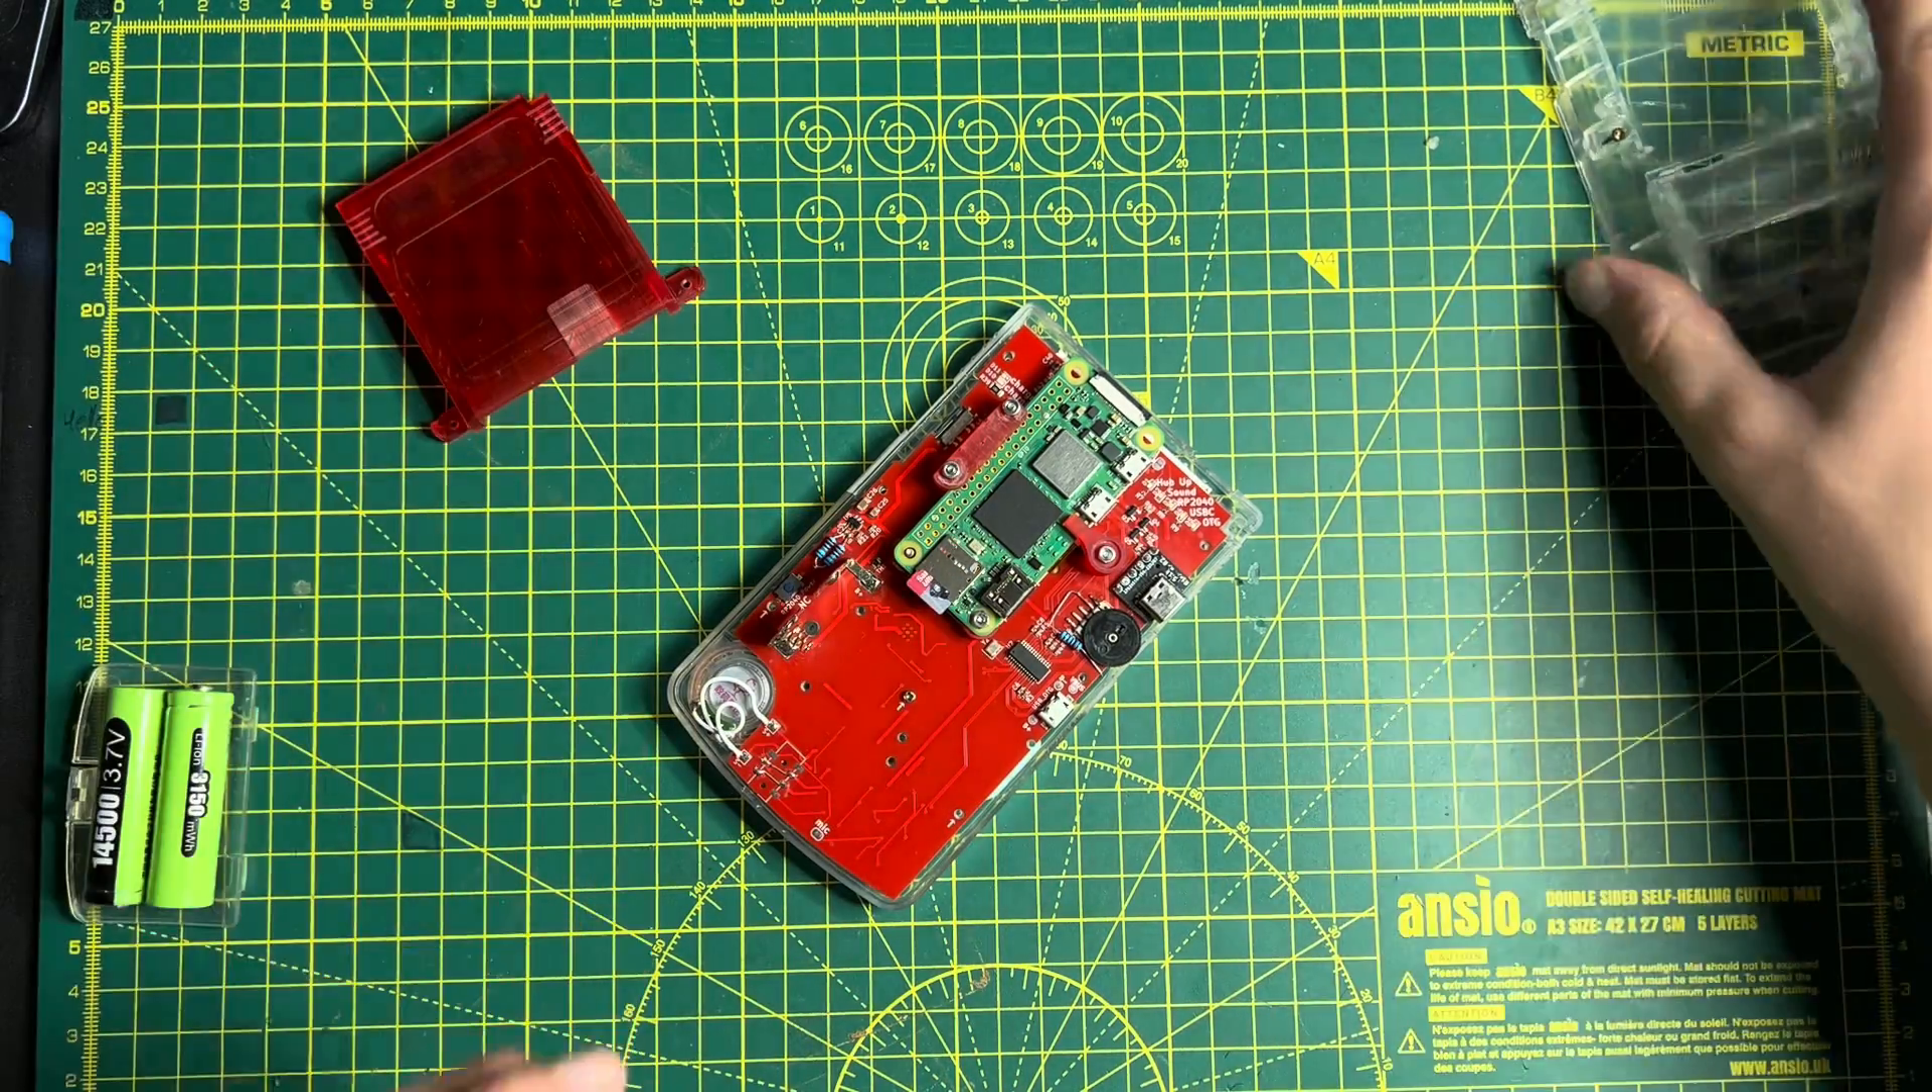So, that's our motherboard, our Raspberry Pi Zero mounted inside the front shell of the case.